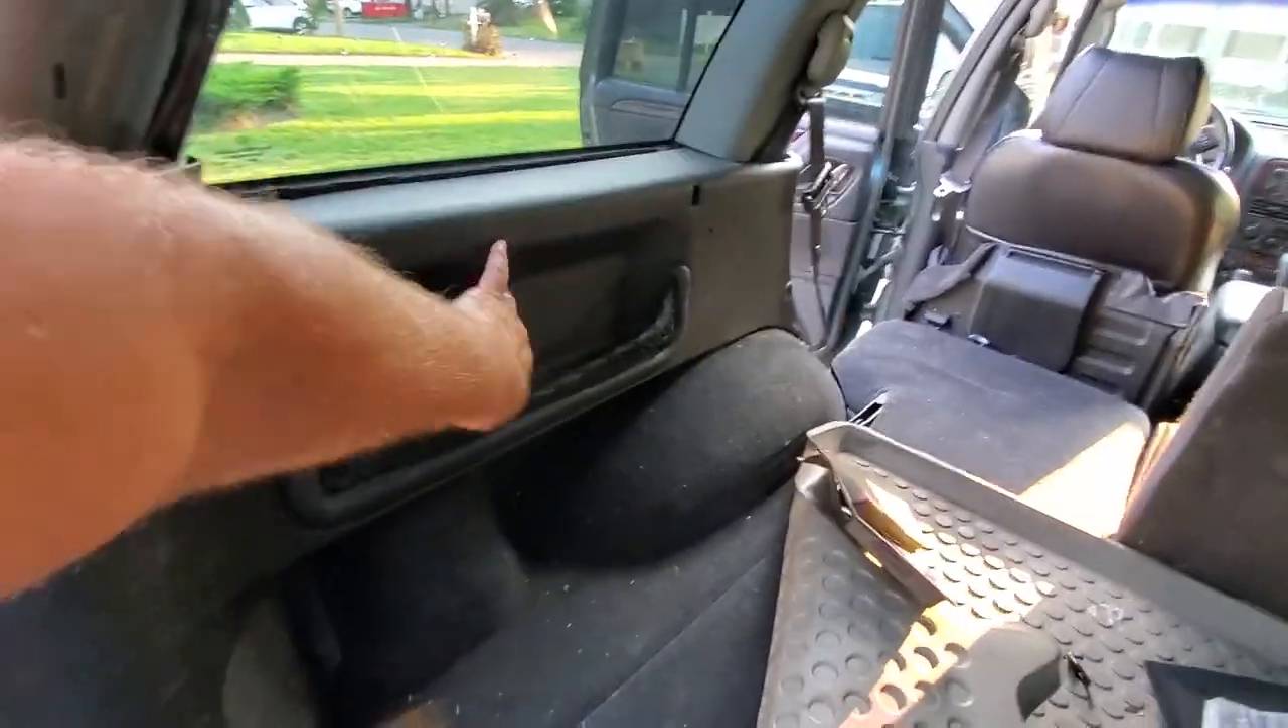We go ahead and put on our interior panel. Basically done.